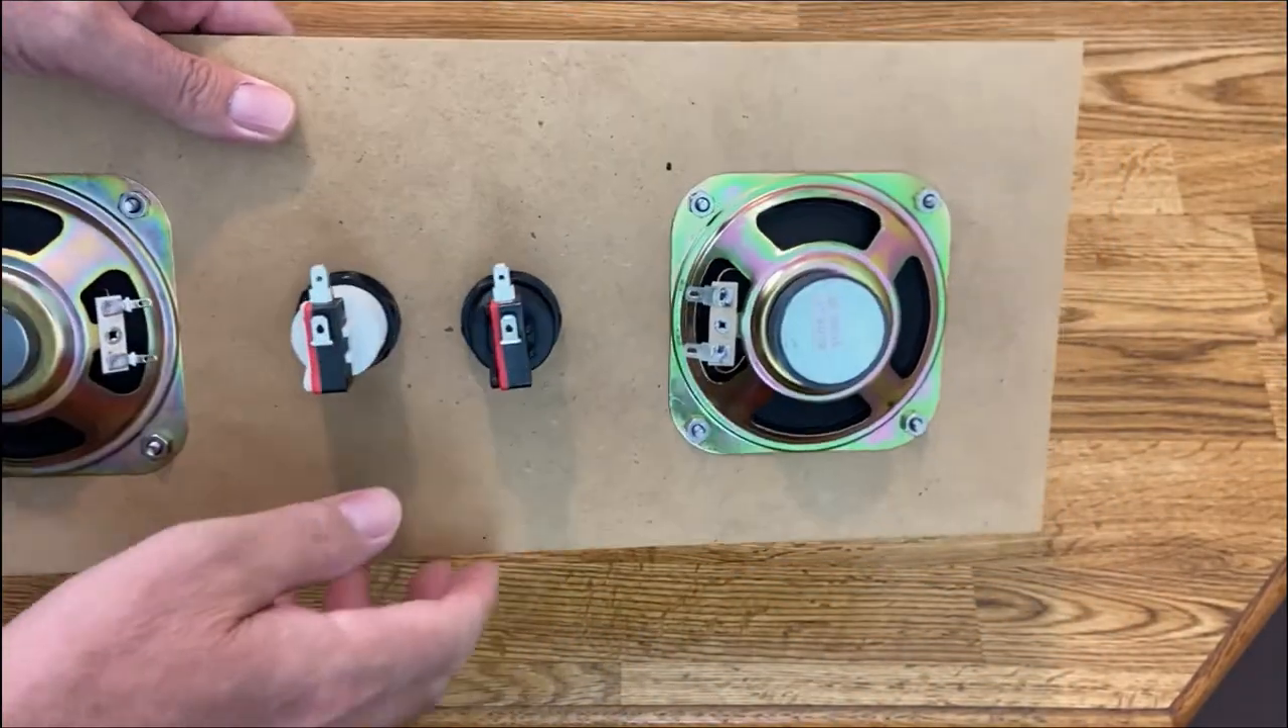We just put the lugs pointing toward the middle like that to keep them neutral.